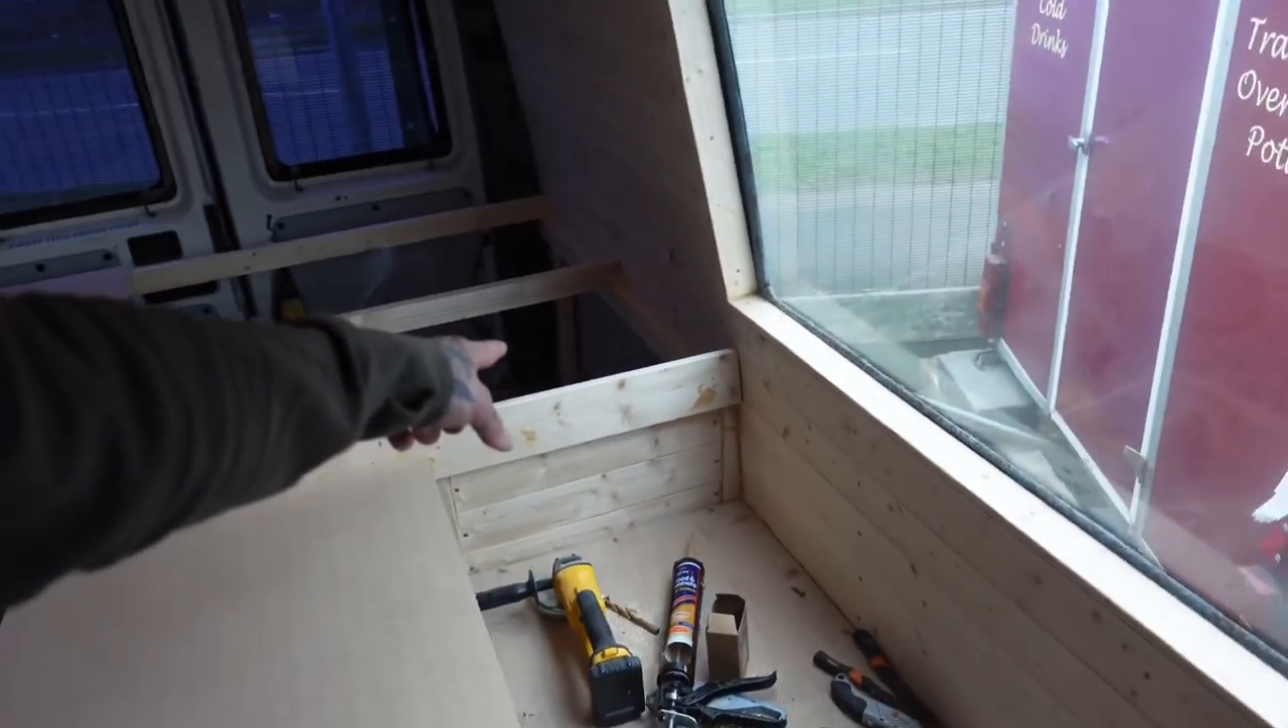I've put the piece on across the back of the bed so the mattress doesn't come off and it's sort of just finishes that off a little bit better.